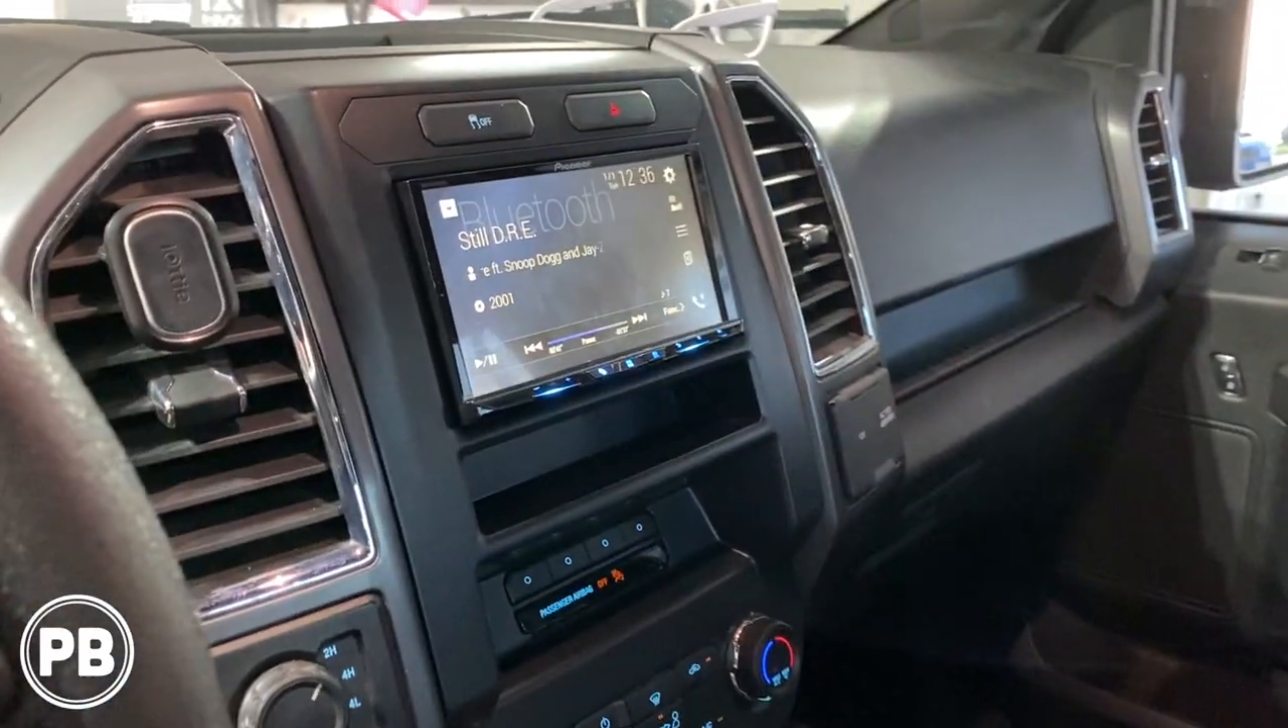Got our radio all back in. It's all done and good to go.